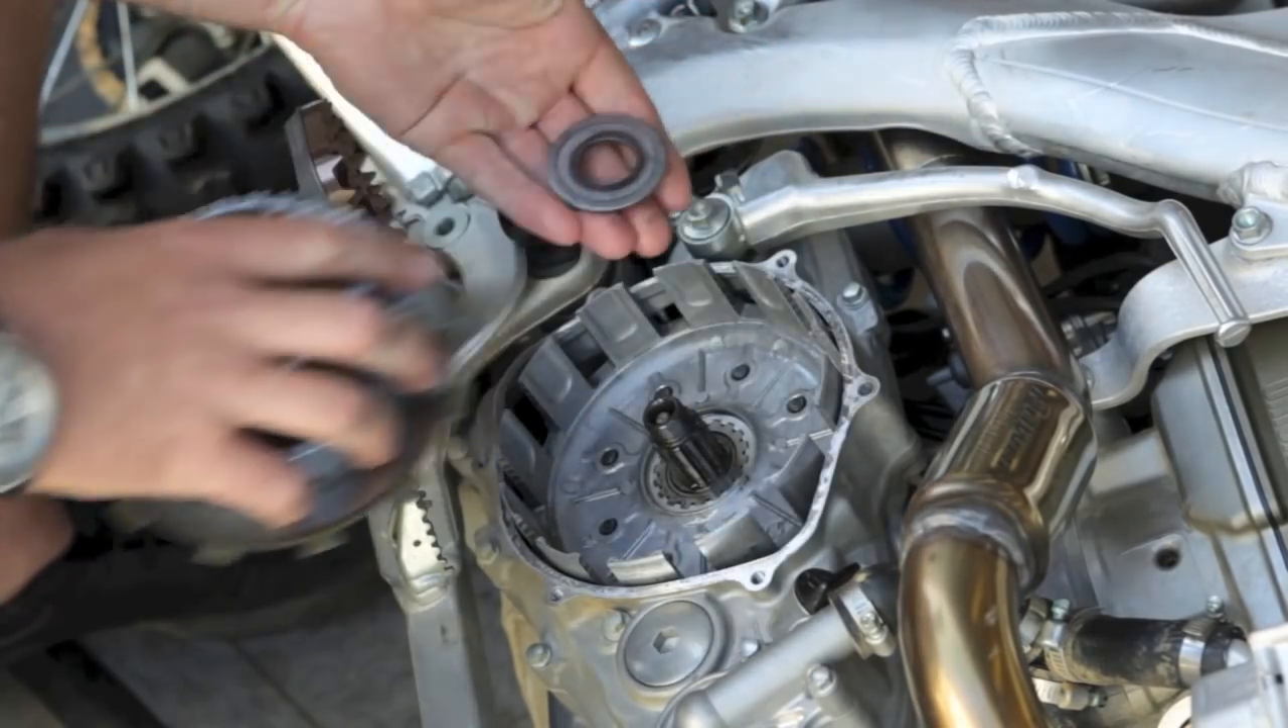Now that the center clutch nut's removed we can actually pull the whole center clutch out.